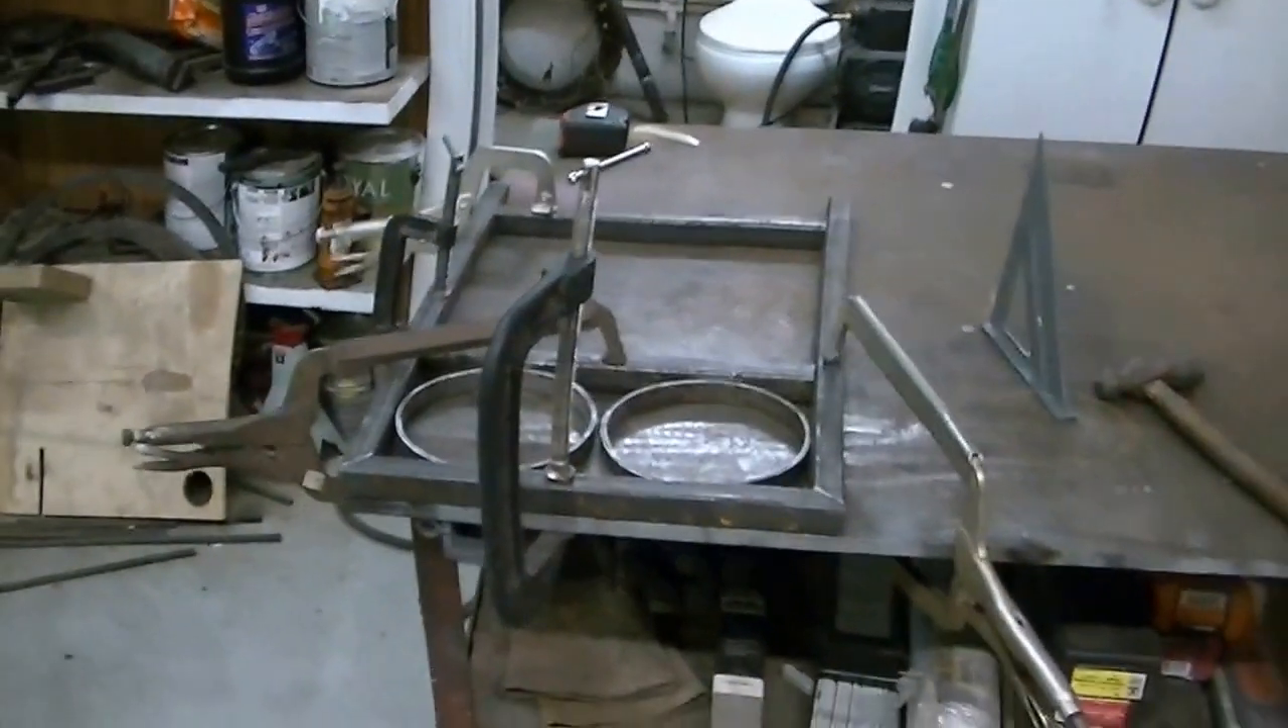Well, I got one end clamped to the table.